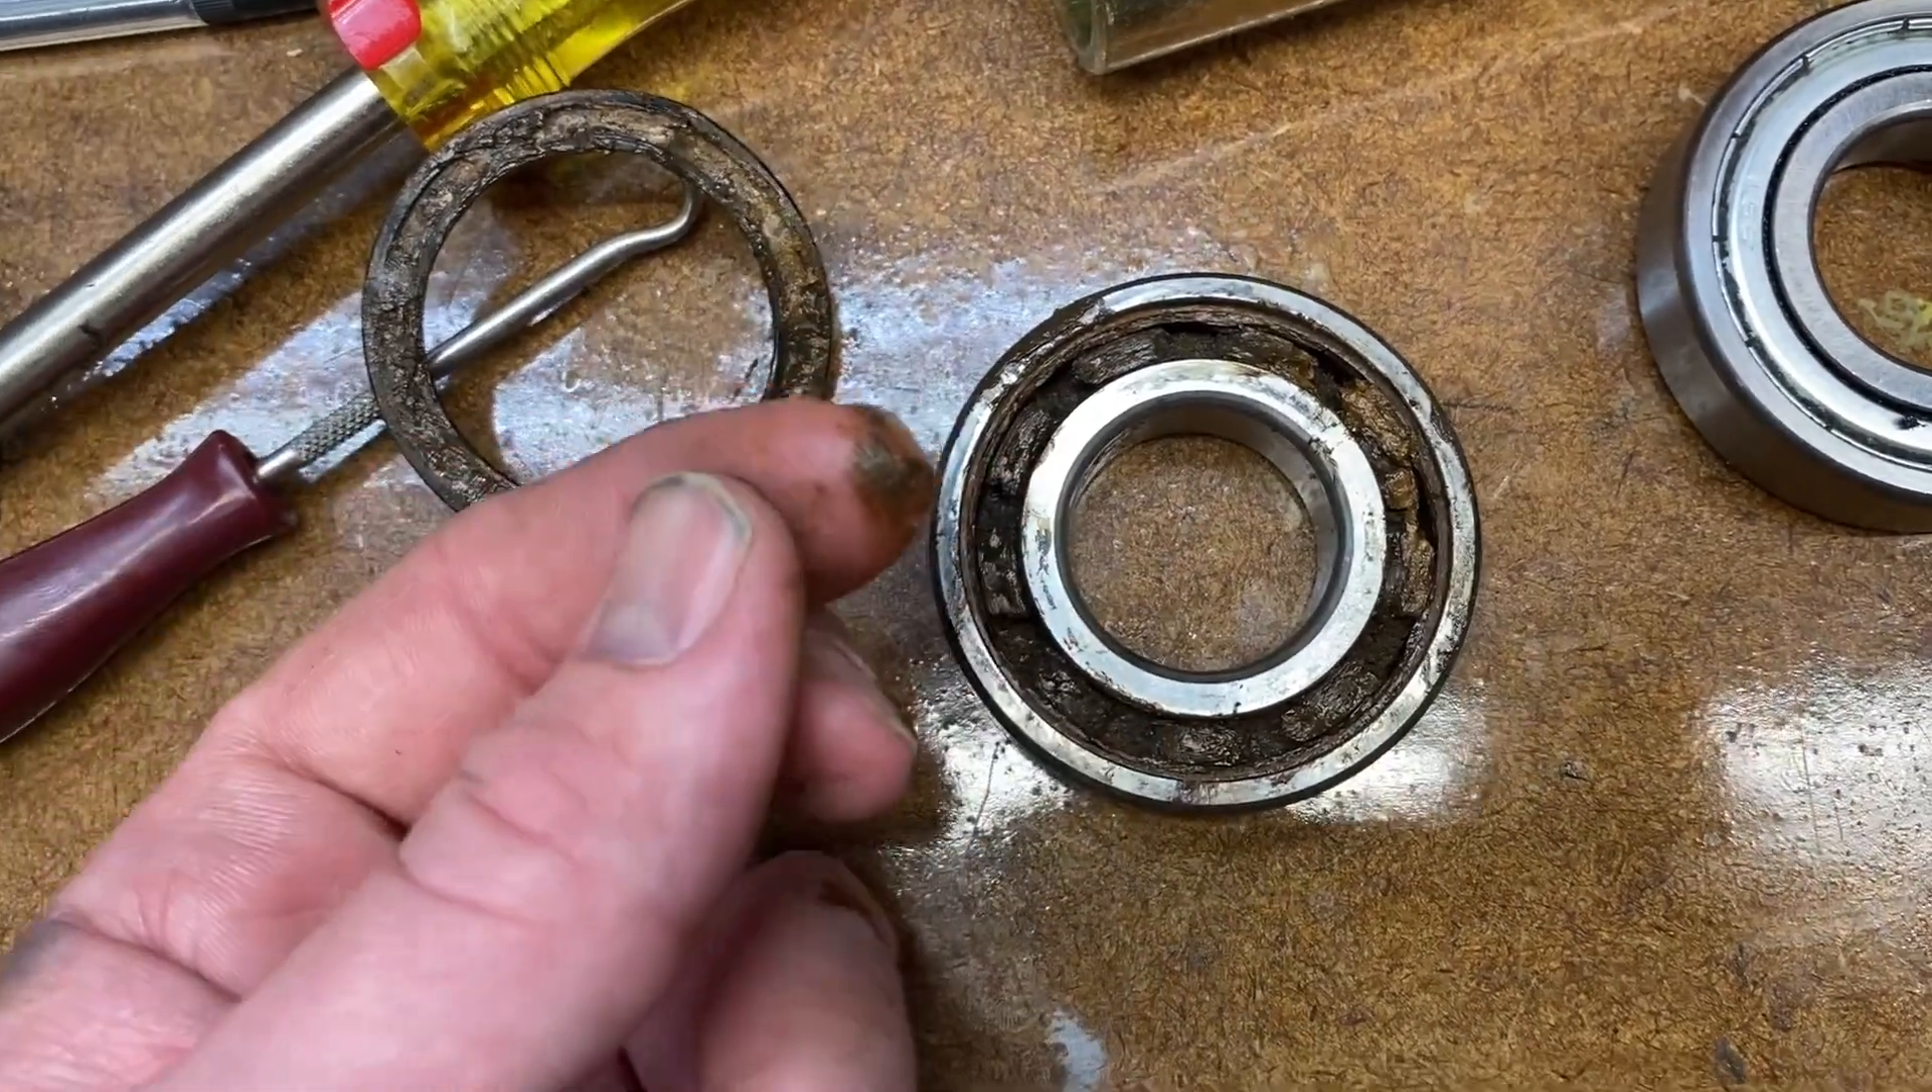I took out the rubber gasket, rubber seal.